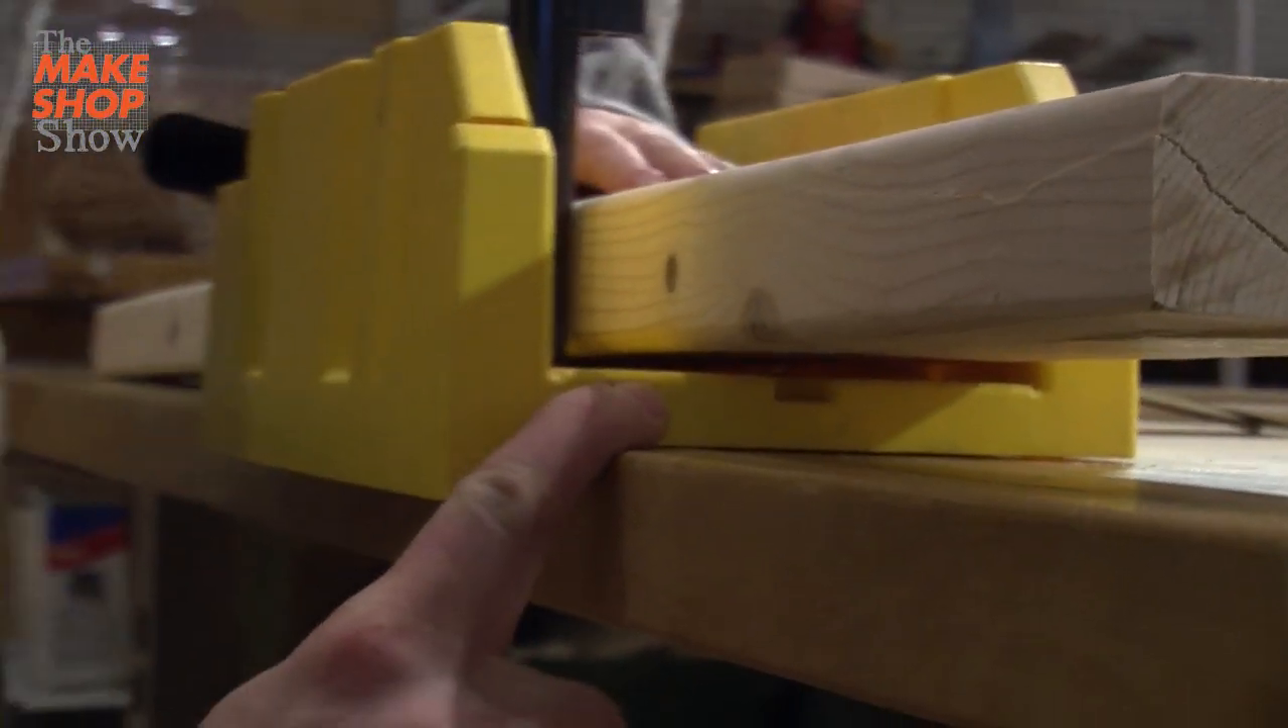Look at this end of the wood. You'll see that this end is lifted up off of the miter box, isn't it?